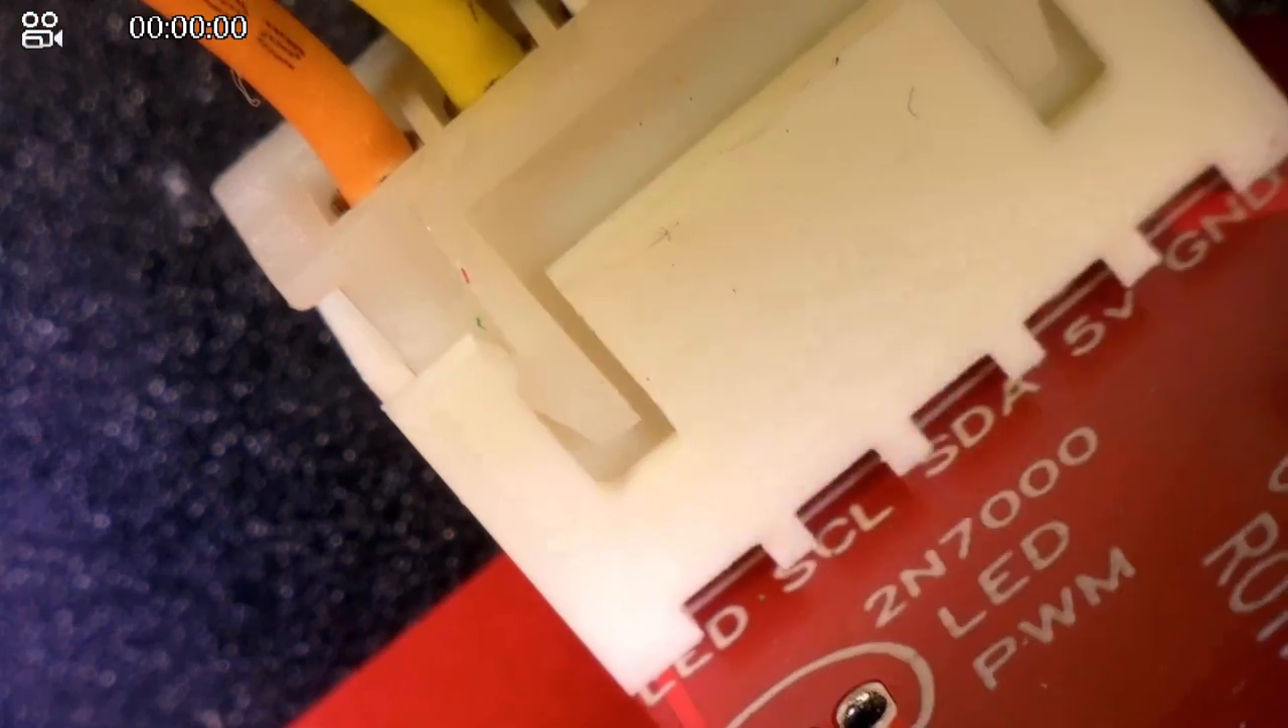Here the plug is fitted and as you can see the bit of plastic on the plug here is shaped sort of like a trapezoid almost and it locks into this plug both here and over the other side here.